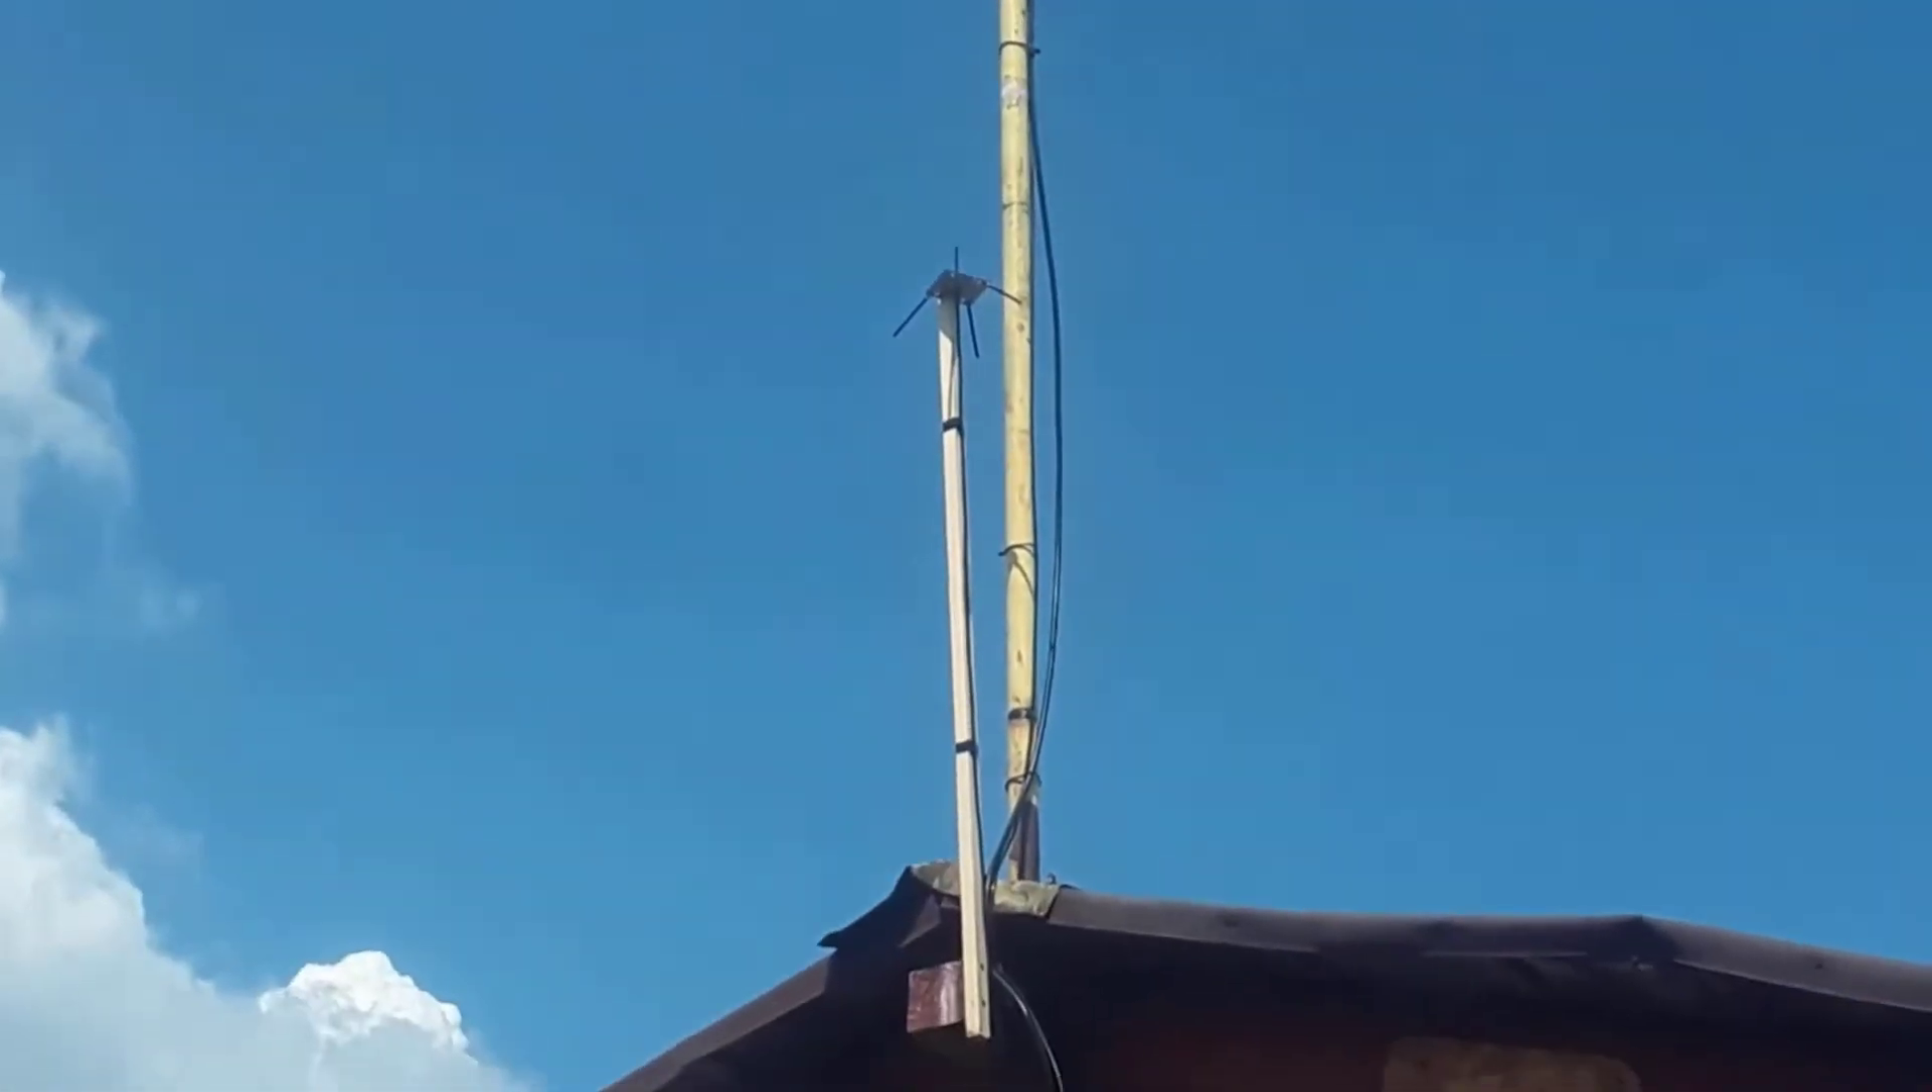Ok, so I mounted the antenna outside as you can see on that piece of wood there, that stick of wood.